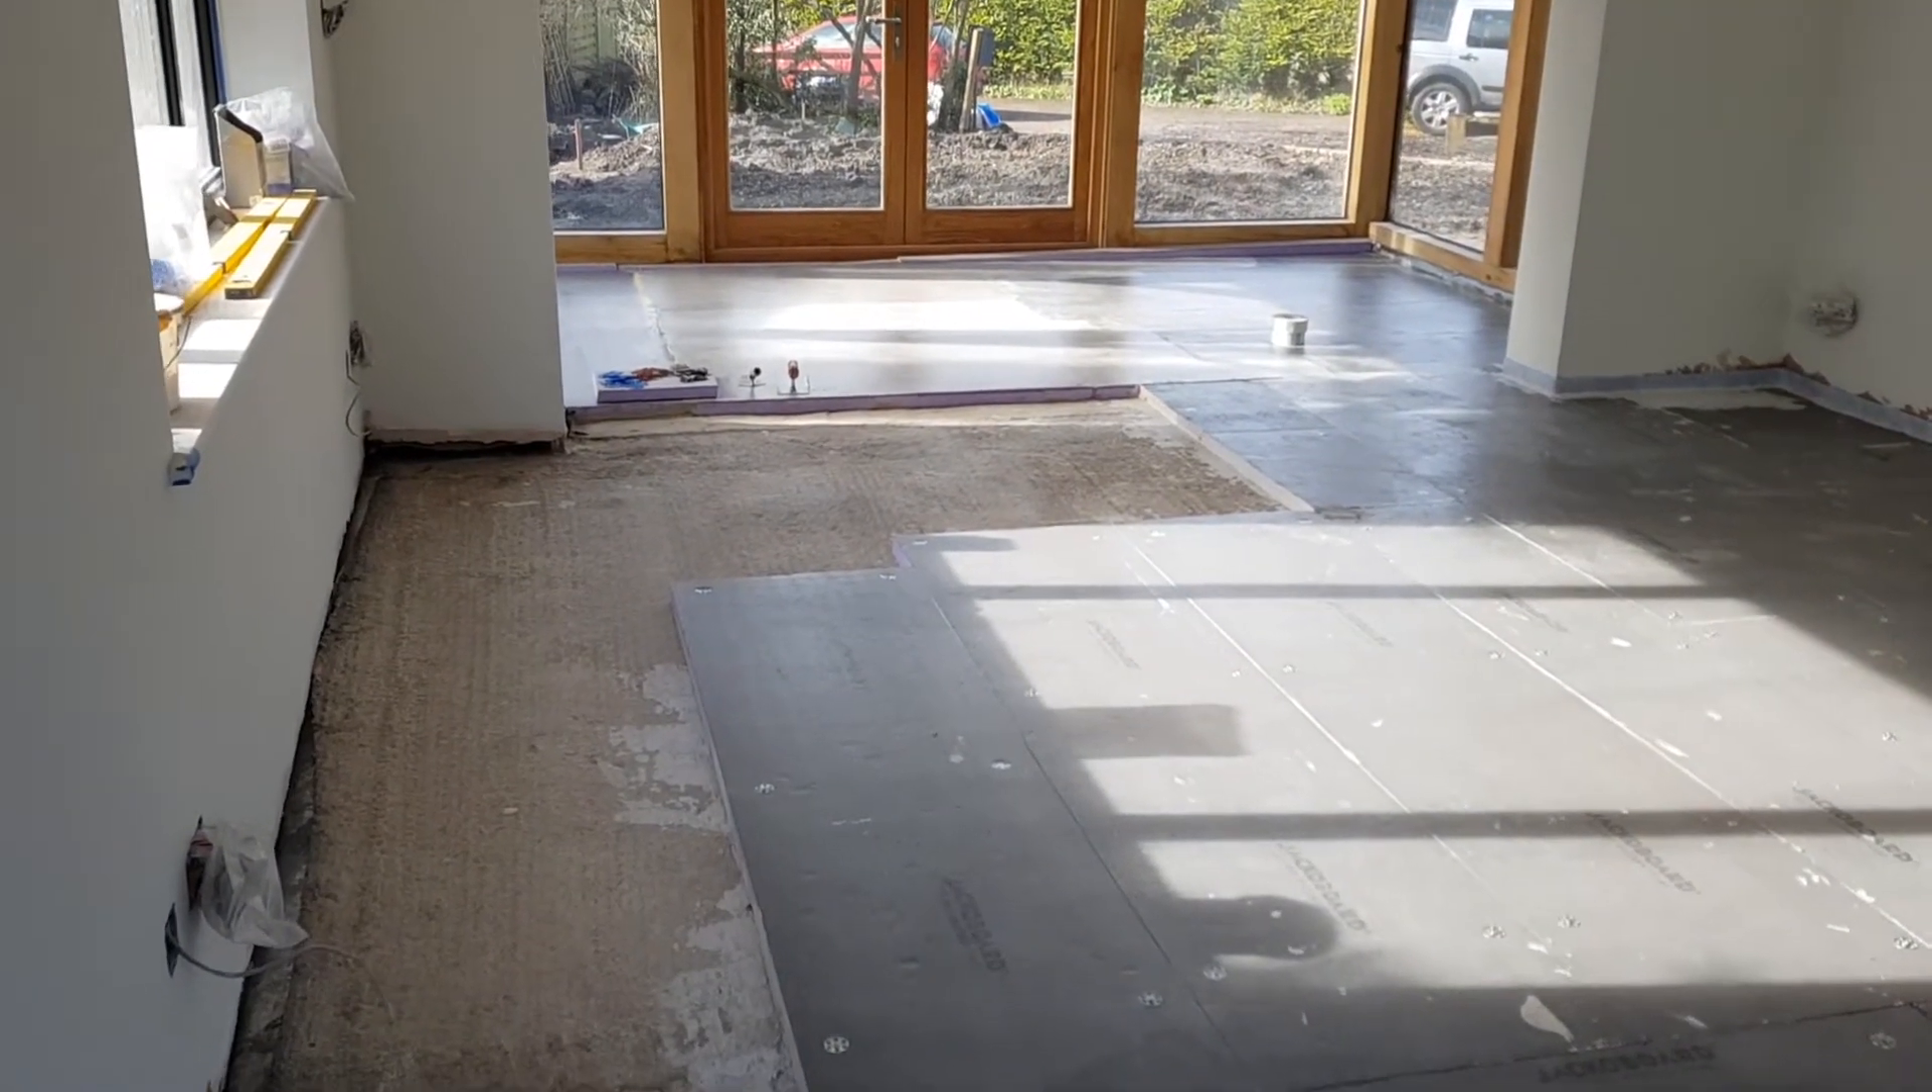So we've just got as you can see a couple more panels to put in.